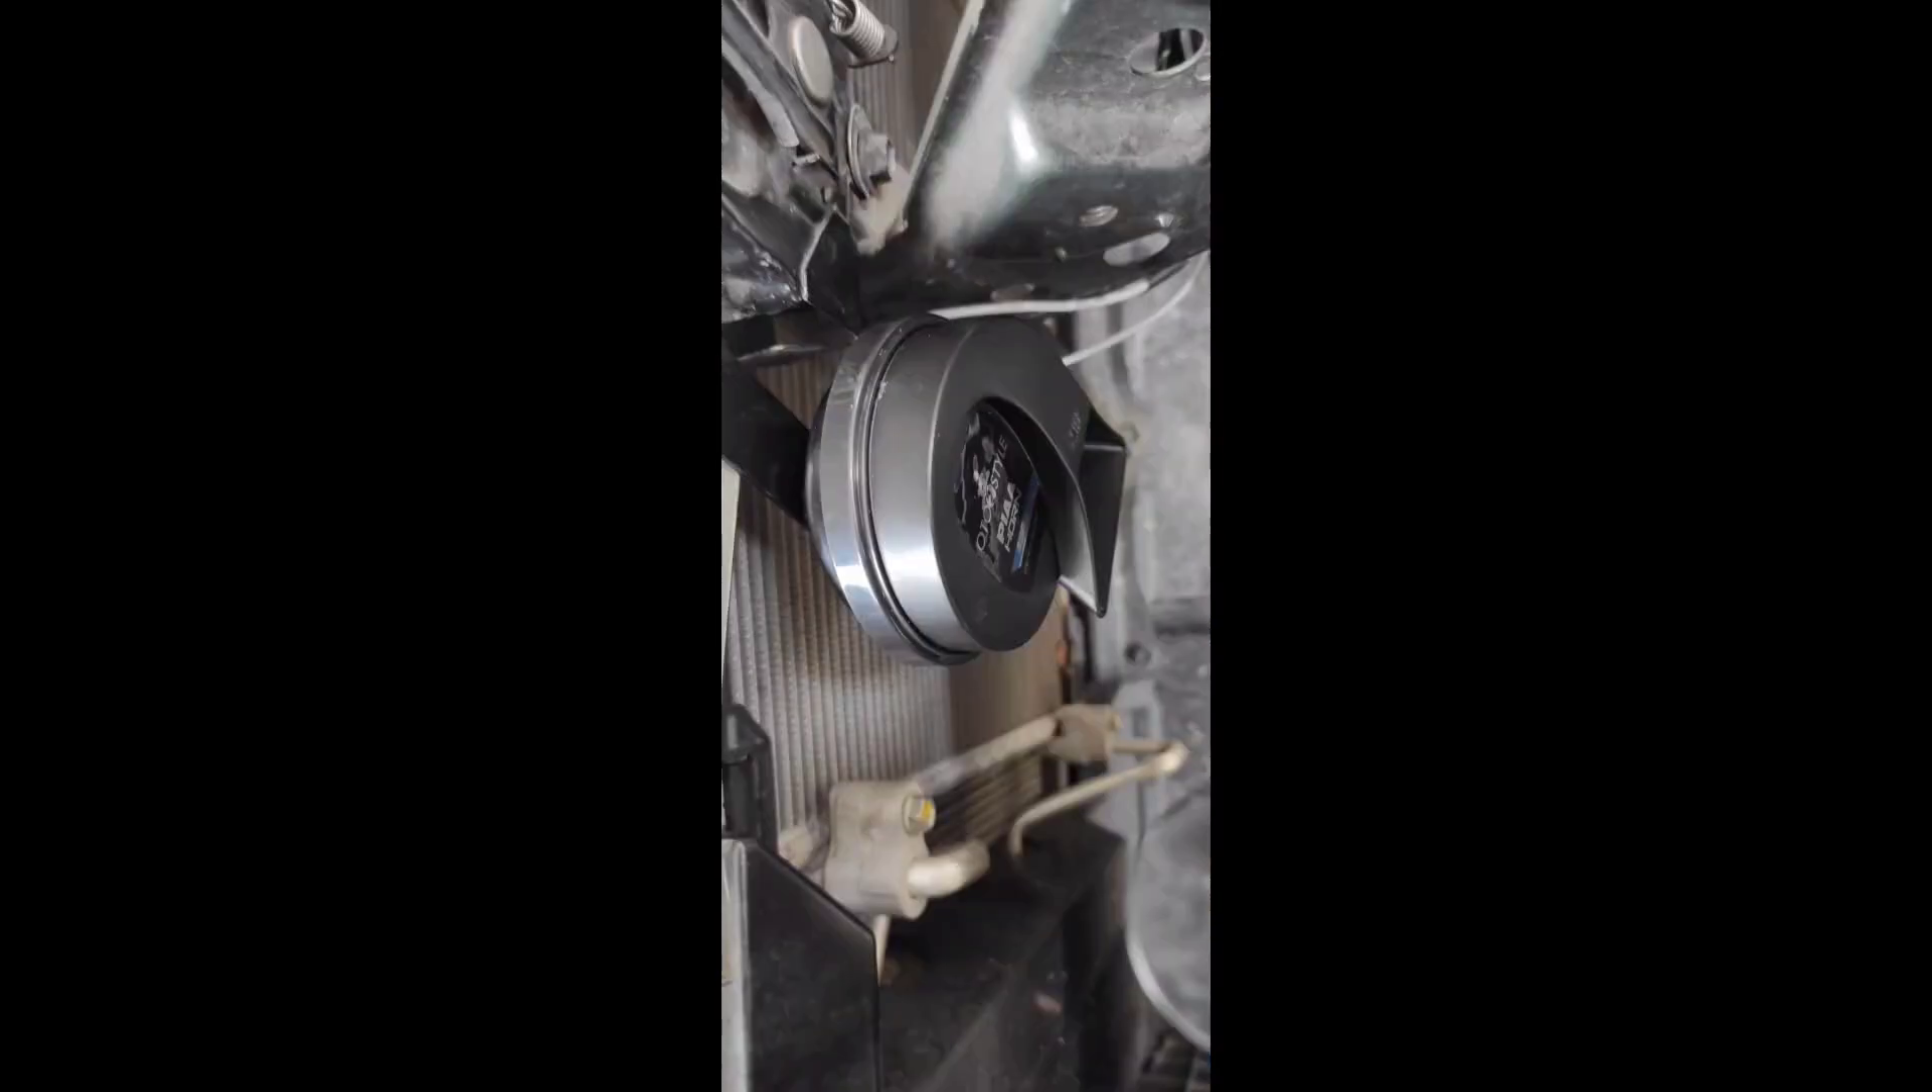So bali, yan yung Naikabit na namin na busina Yung auto style.